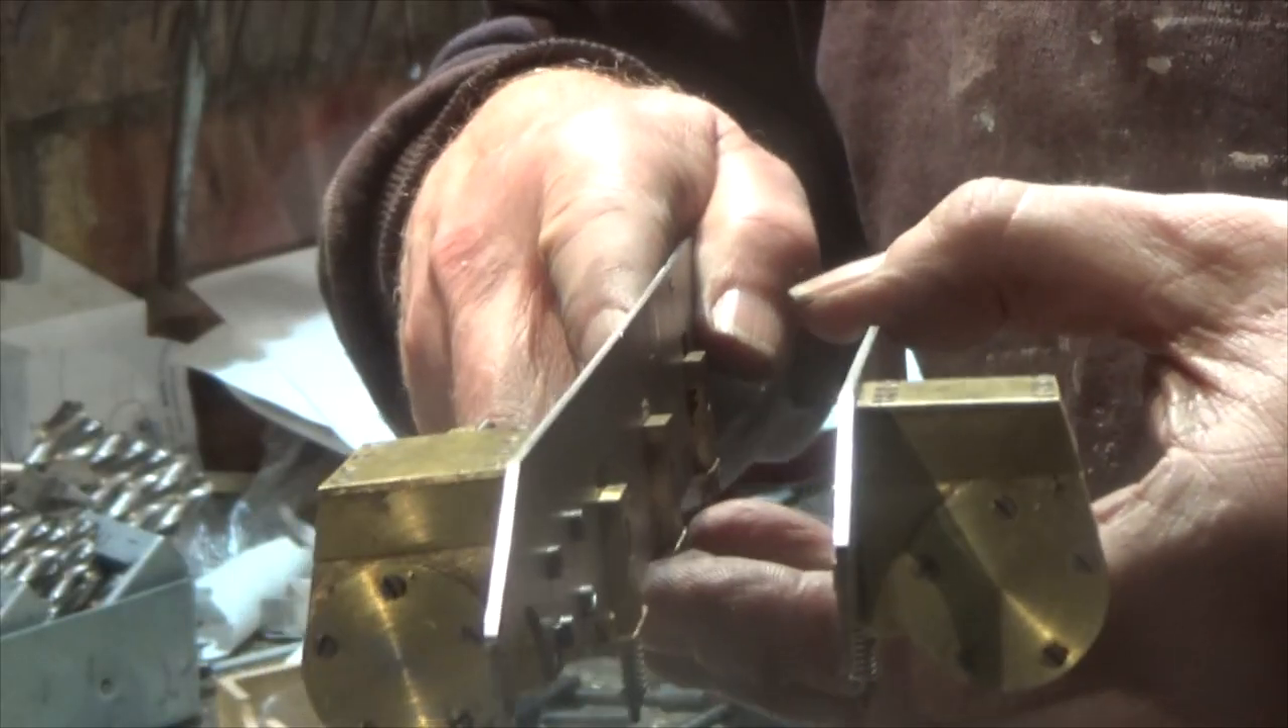All right here's the cylinders now mounted on the frames. I've done both of them now.